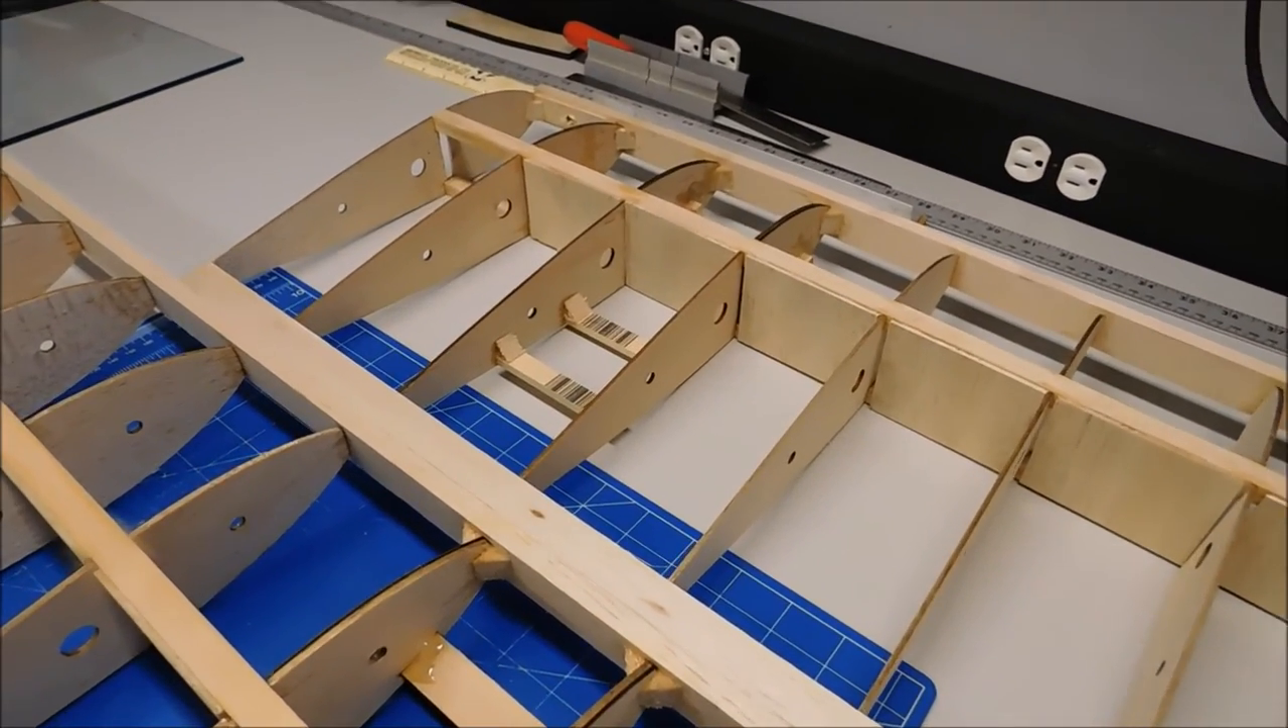So I still have to do all the front sheeting, leading edge sheeting, center sheeting.